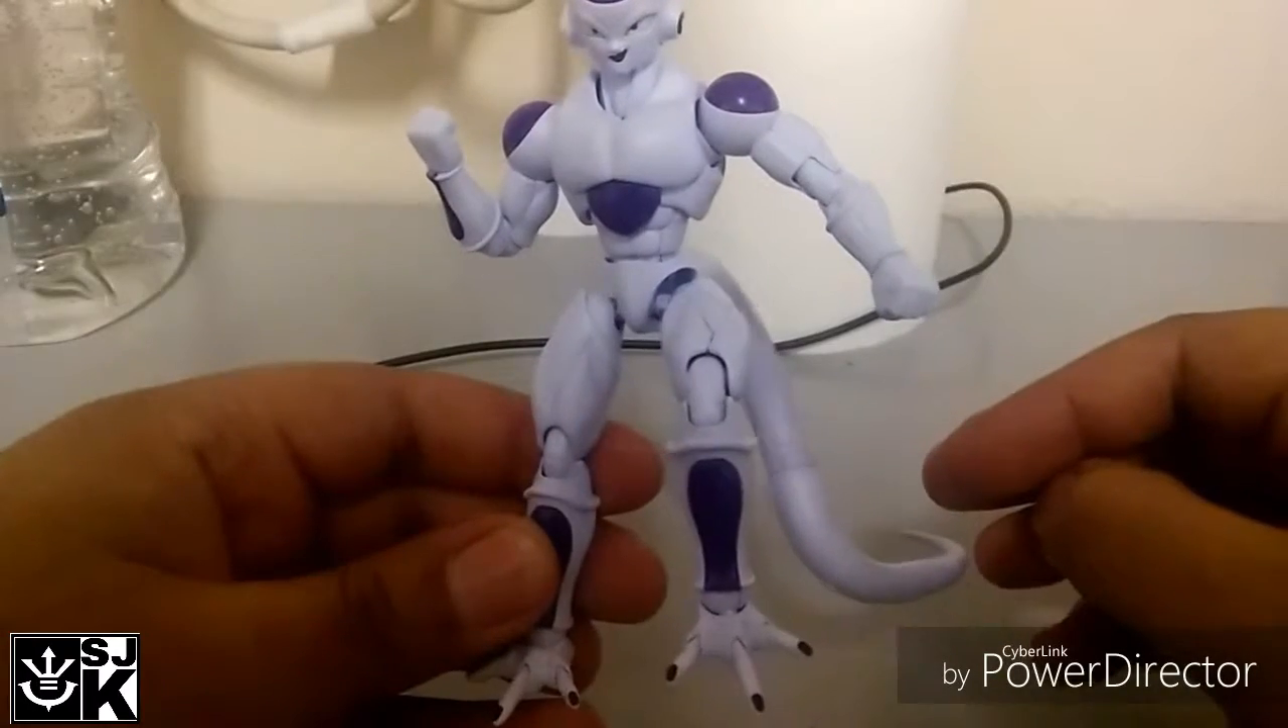We got Frieza all assembled here.